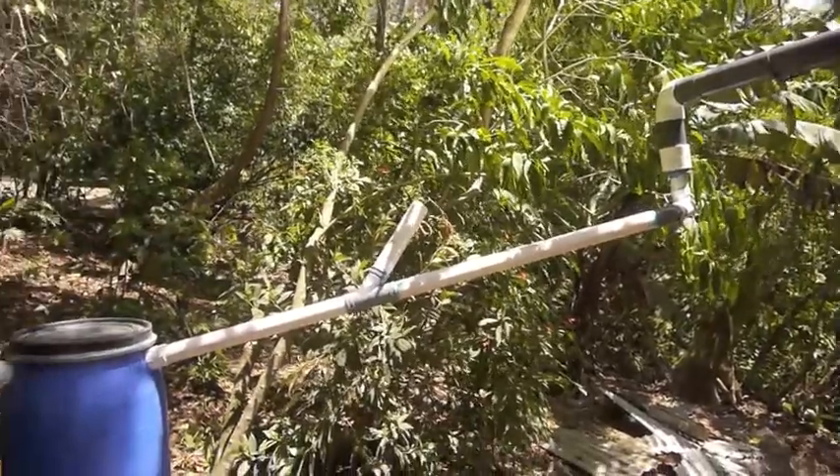This is a preliminary pipe already attached on the left hand of the screen.